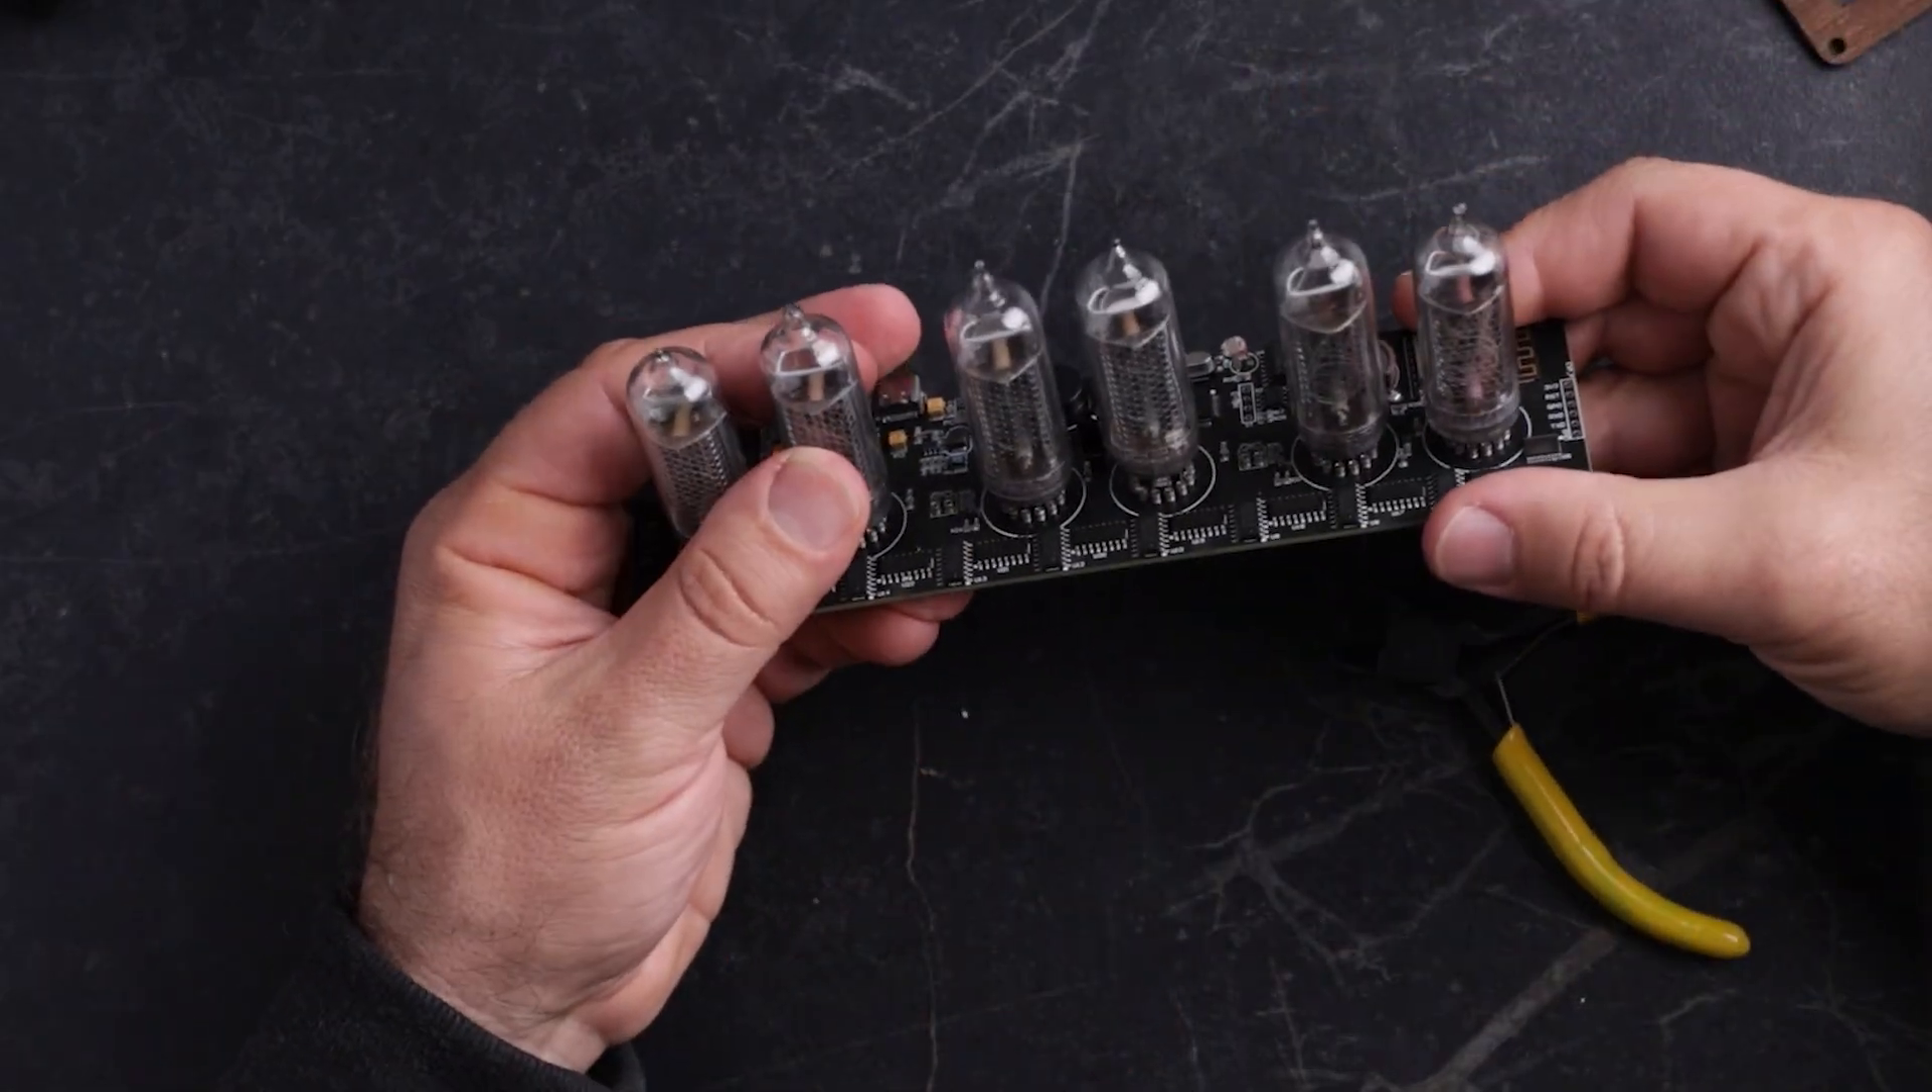So all six tubes are installed.